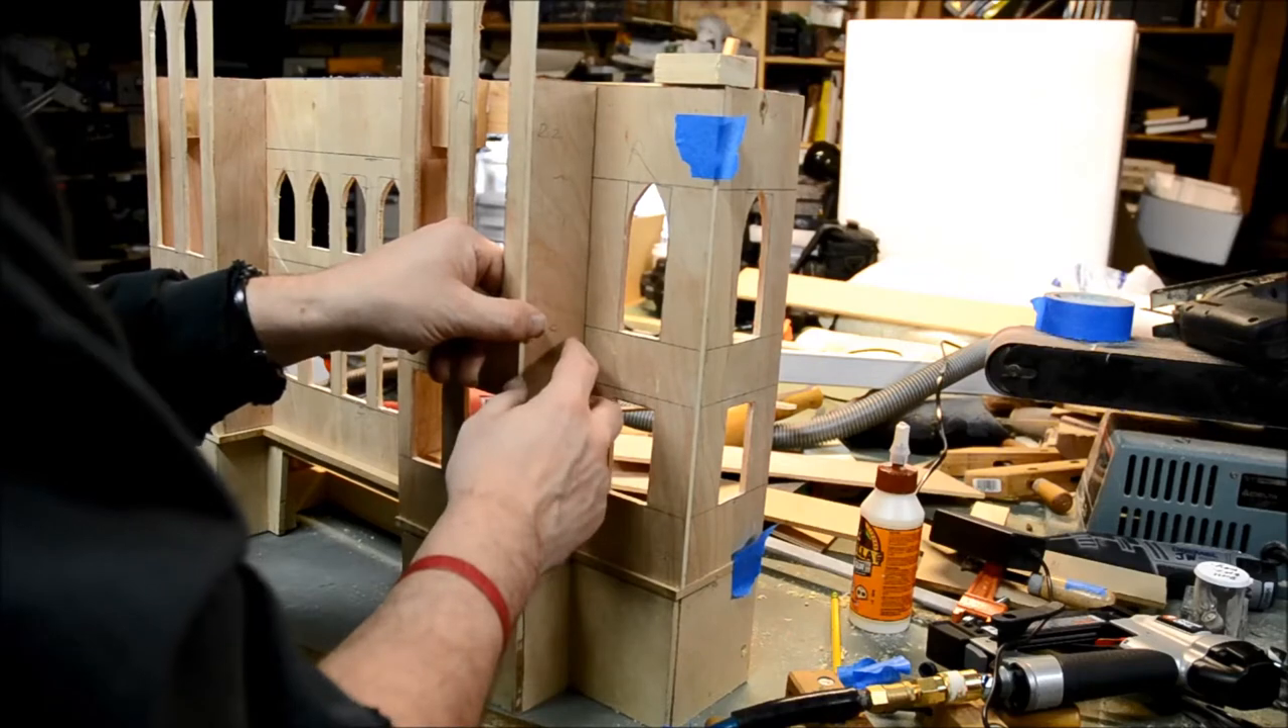What I got here so far is most of the walls are already up.